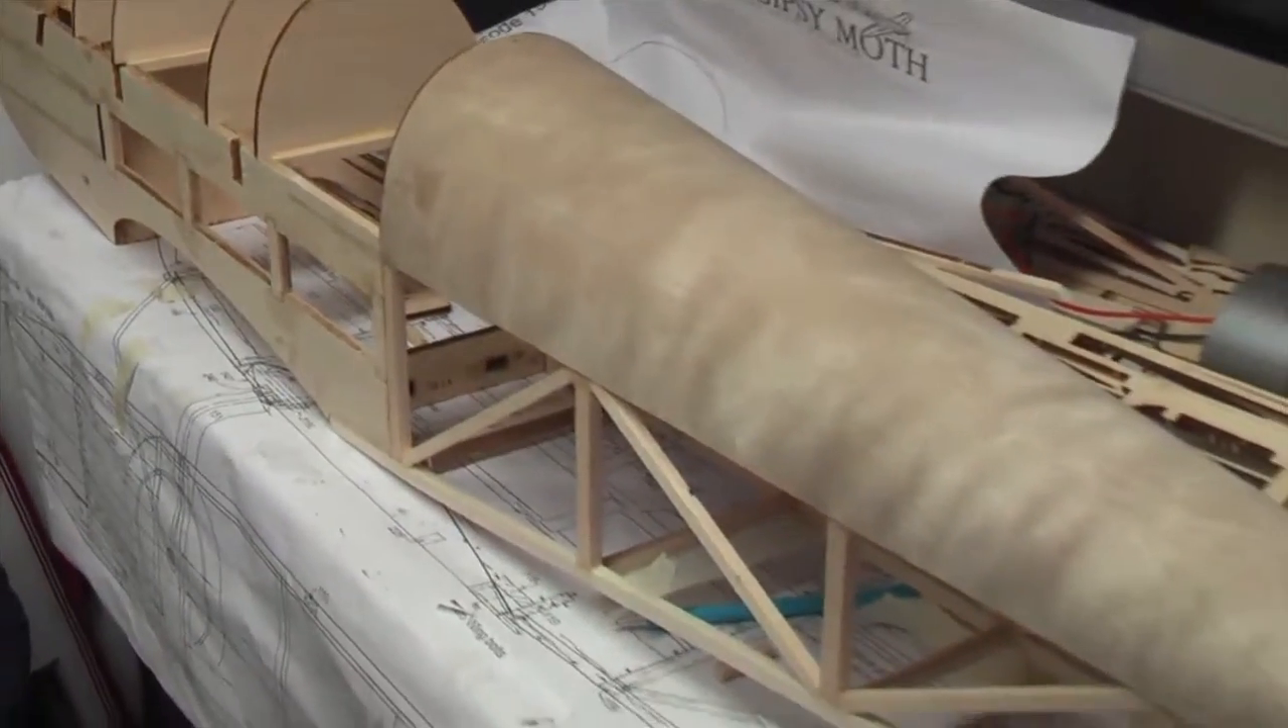The rear turtle decking here is on.